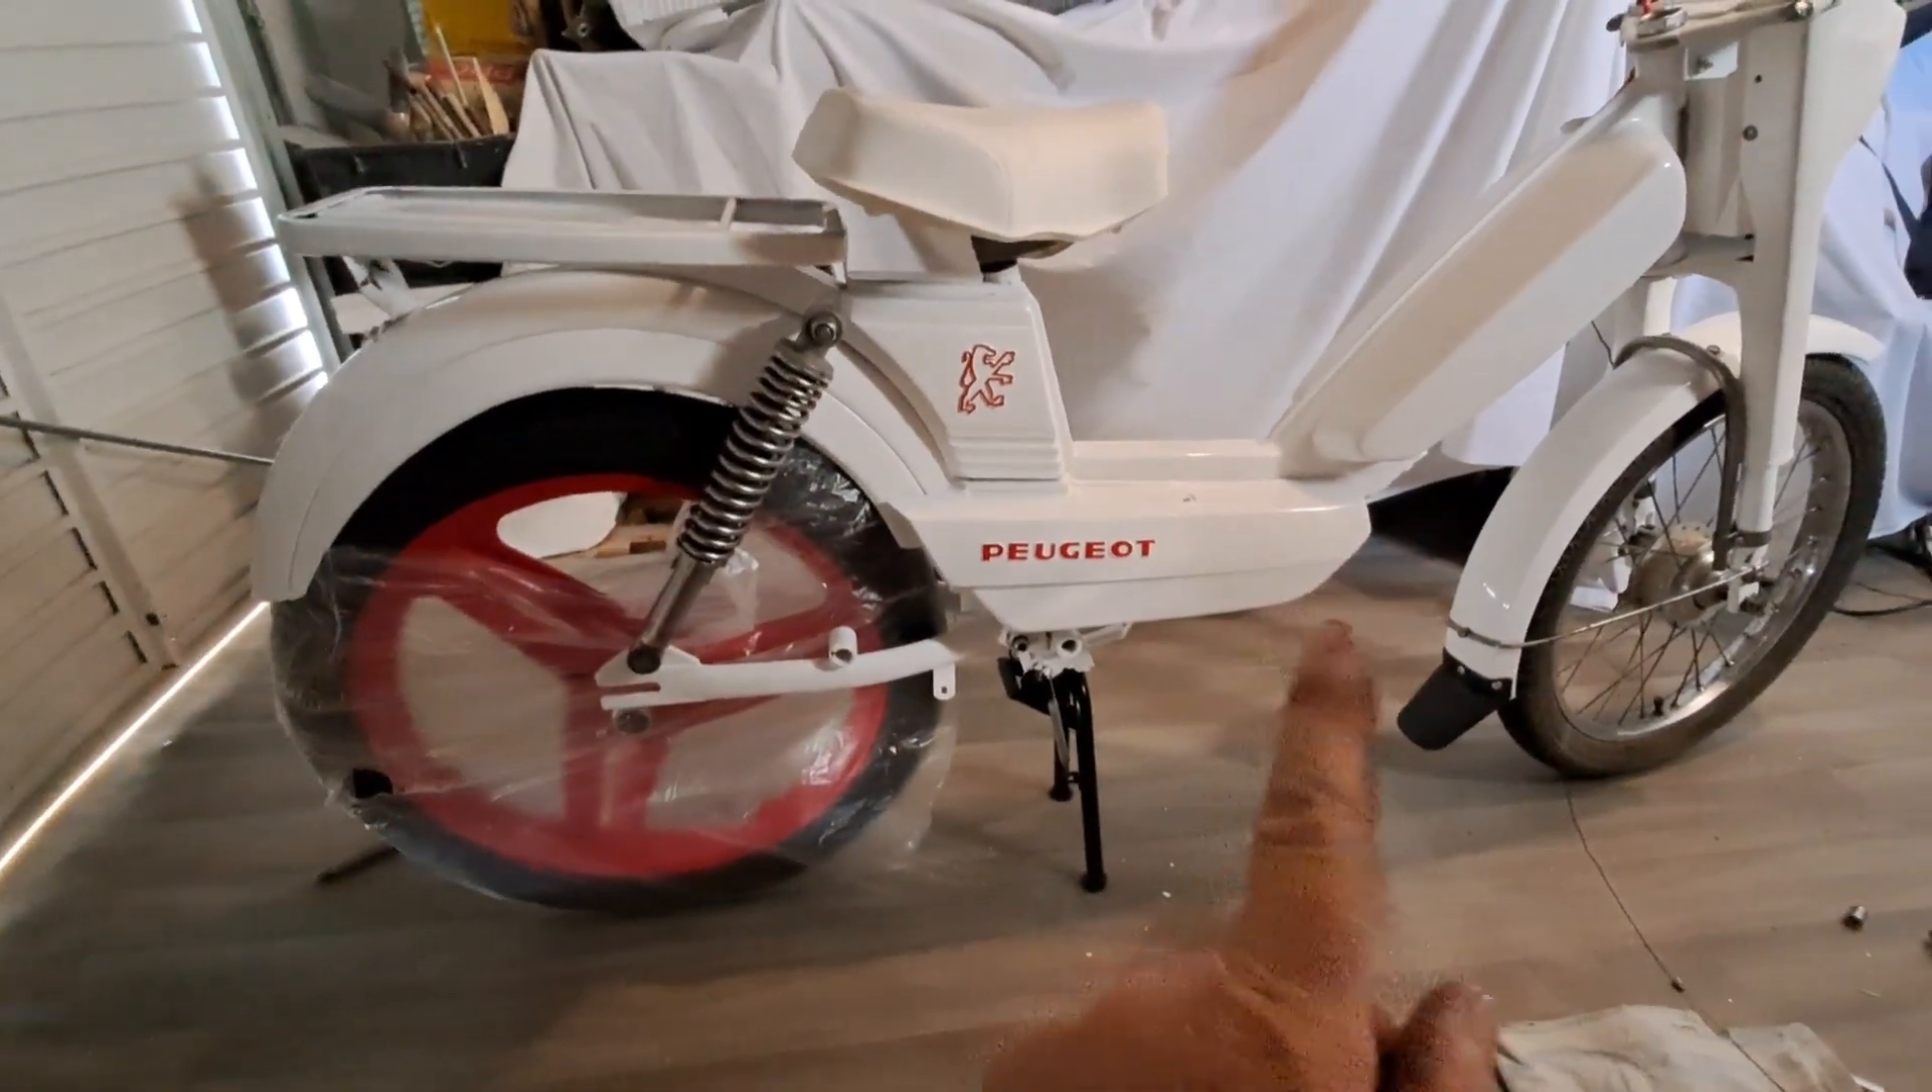Bon il manque le moteur et ouais je pense que je vais mettre le moteur.